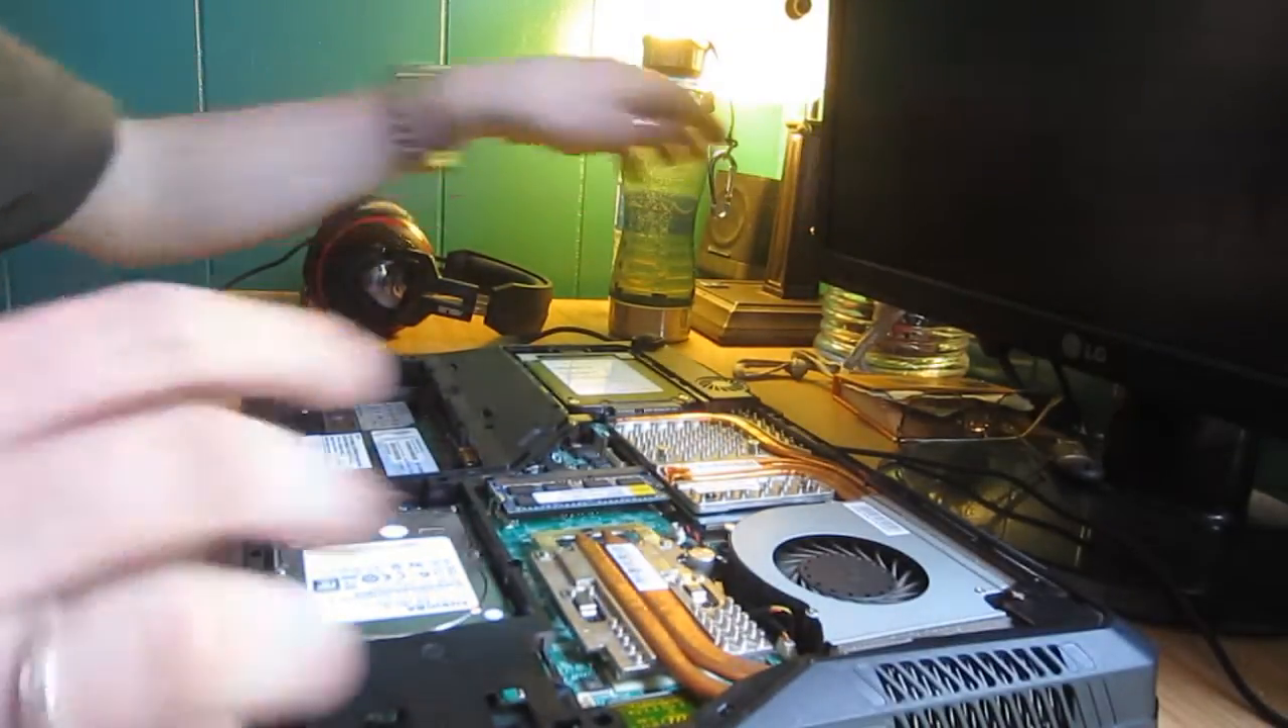So yeah the case is off you can see all the beautiful insides.